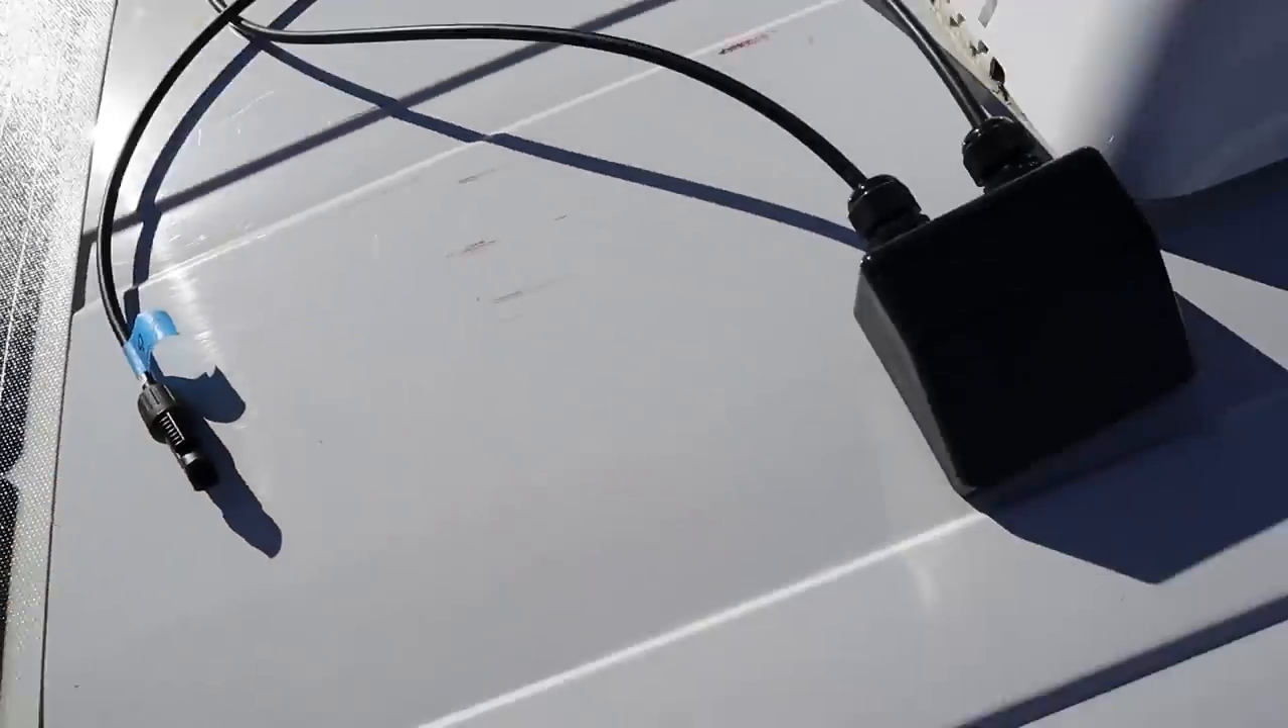Now we have our cable entry box with our grommets on the front all hooked up. We've got our positive and negative wires ran from up here, down through the box, through our little grommet in there.